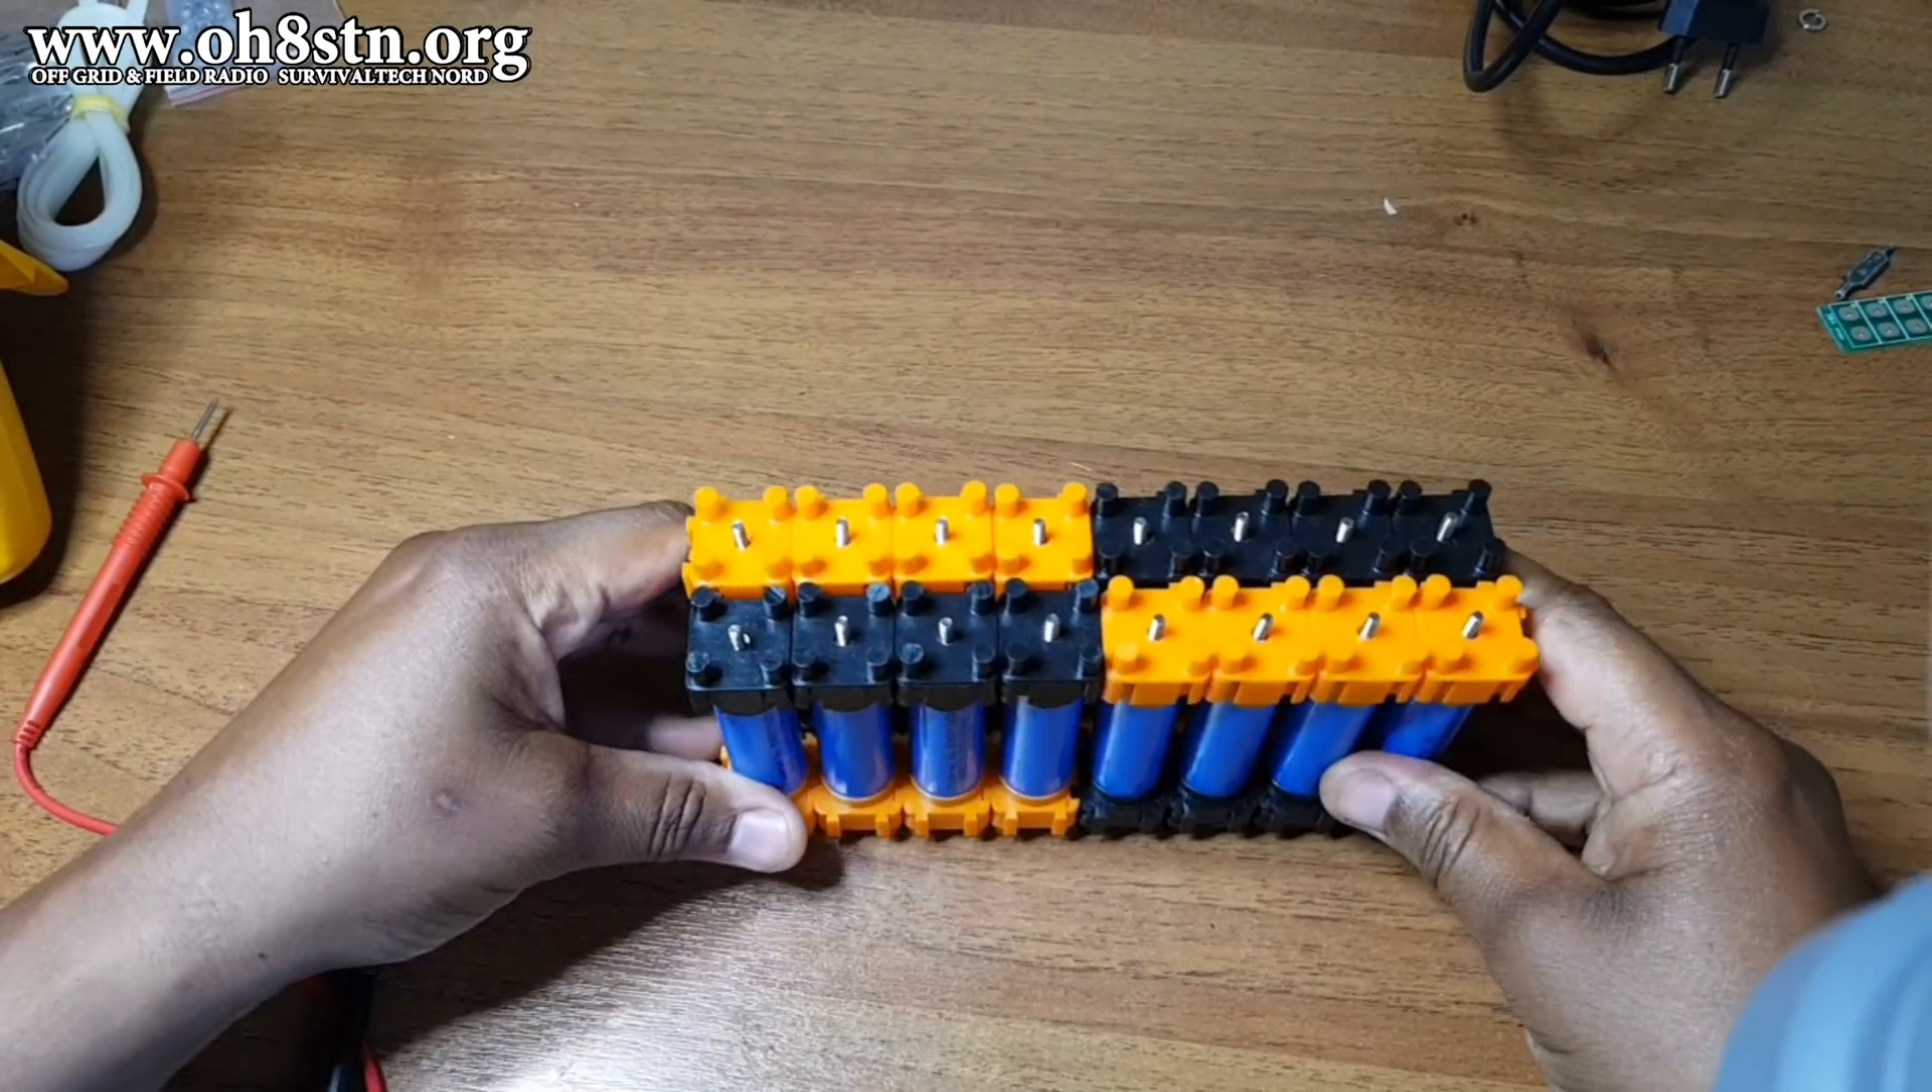Of course, the bus bars are not installed yet.